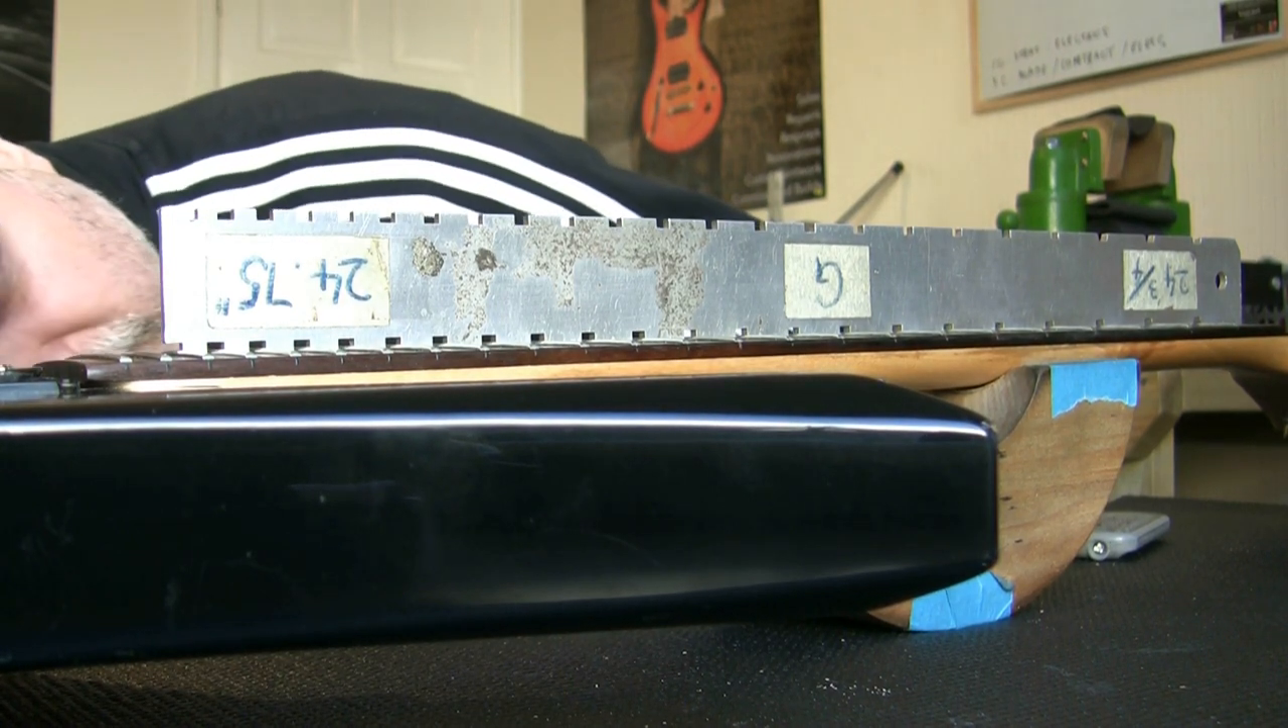And if you see along here we have the neck absolutely straight there's no gap under there.